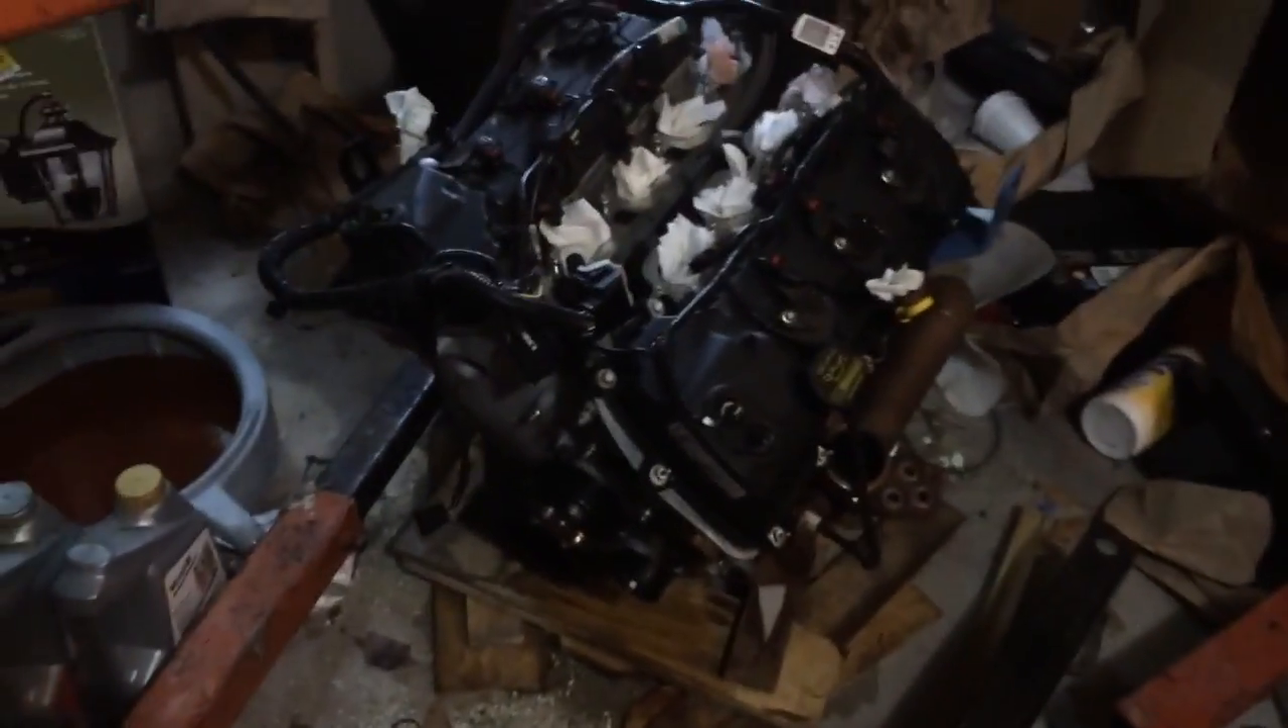So there's the 3 .7 out of the car, thank God, finally.